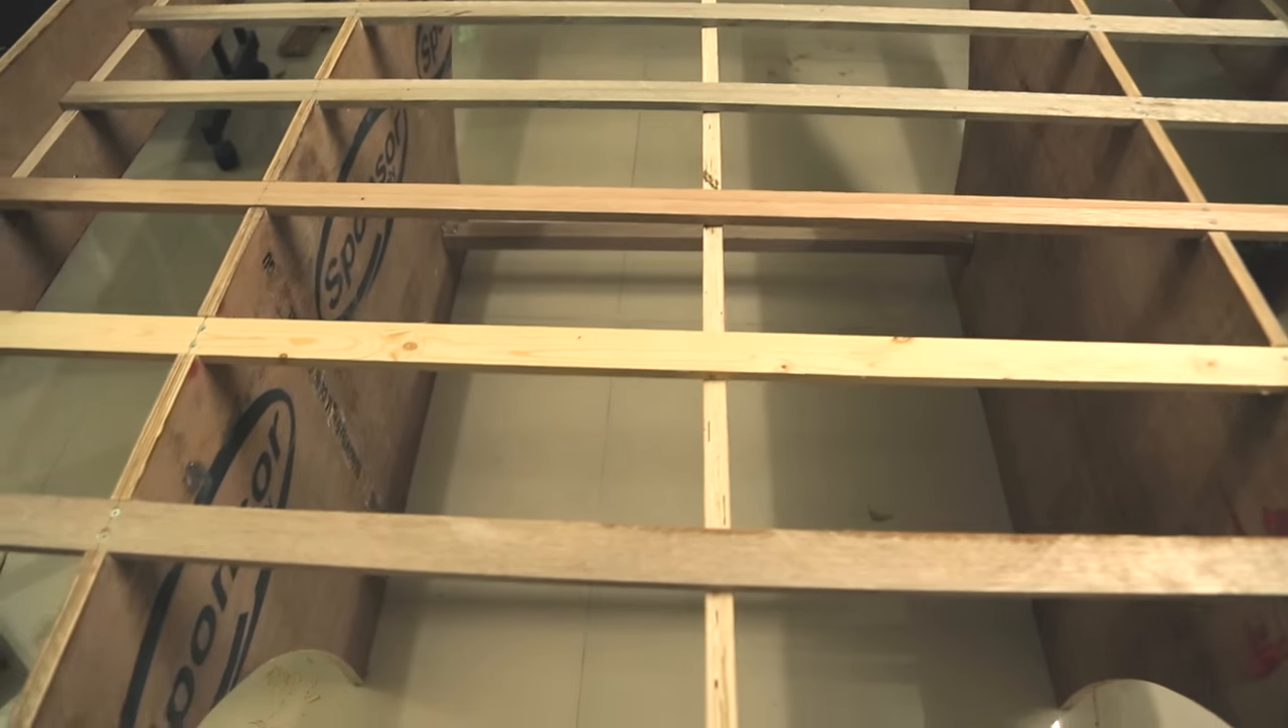I added a middle piece to stop the cross pieces from bending.